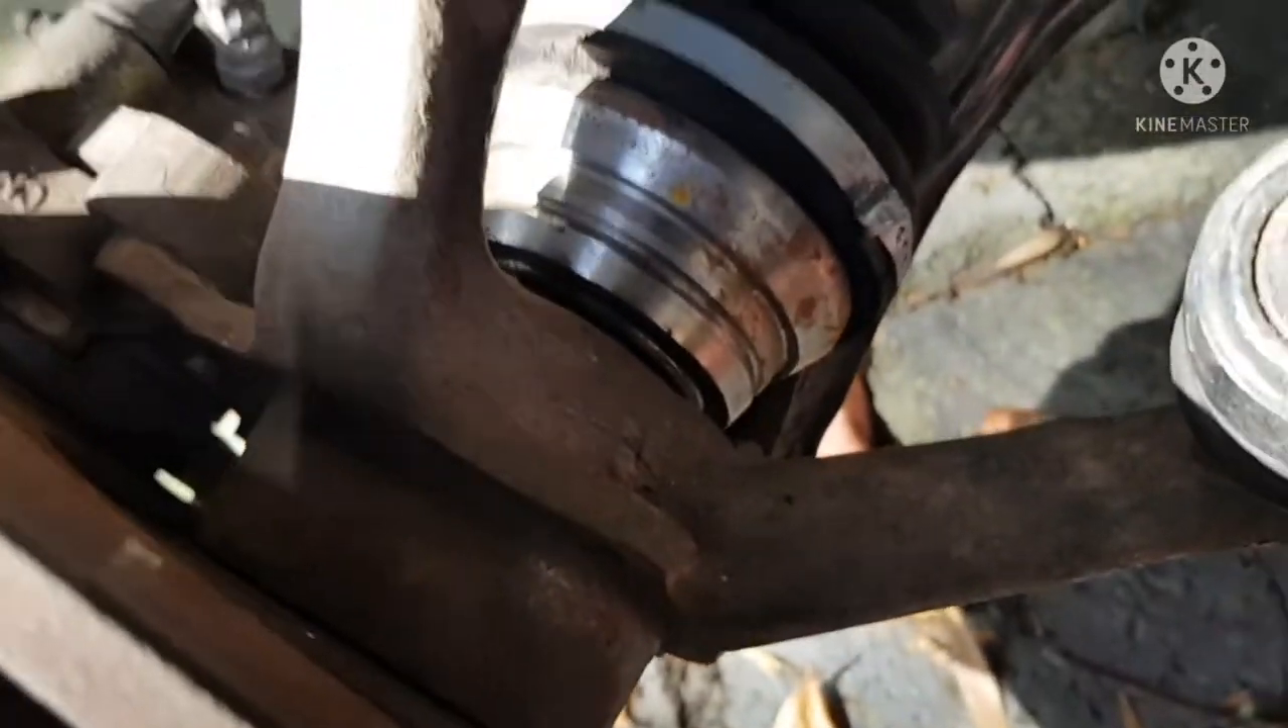Sorry guys I'm going to need to answer this but you can see the CV is already pulling out.